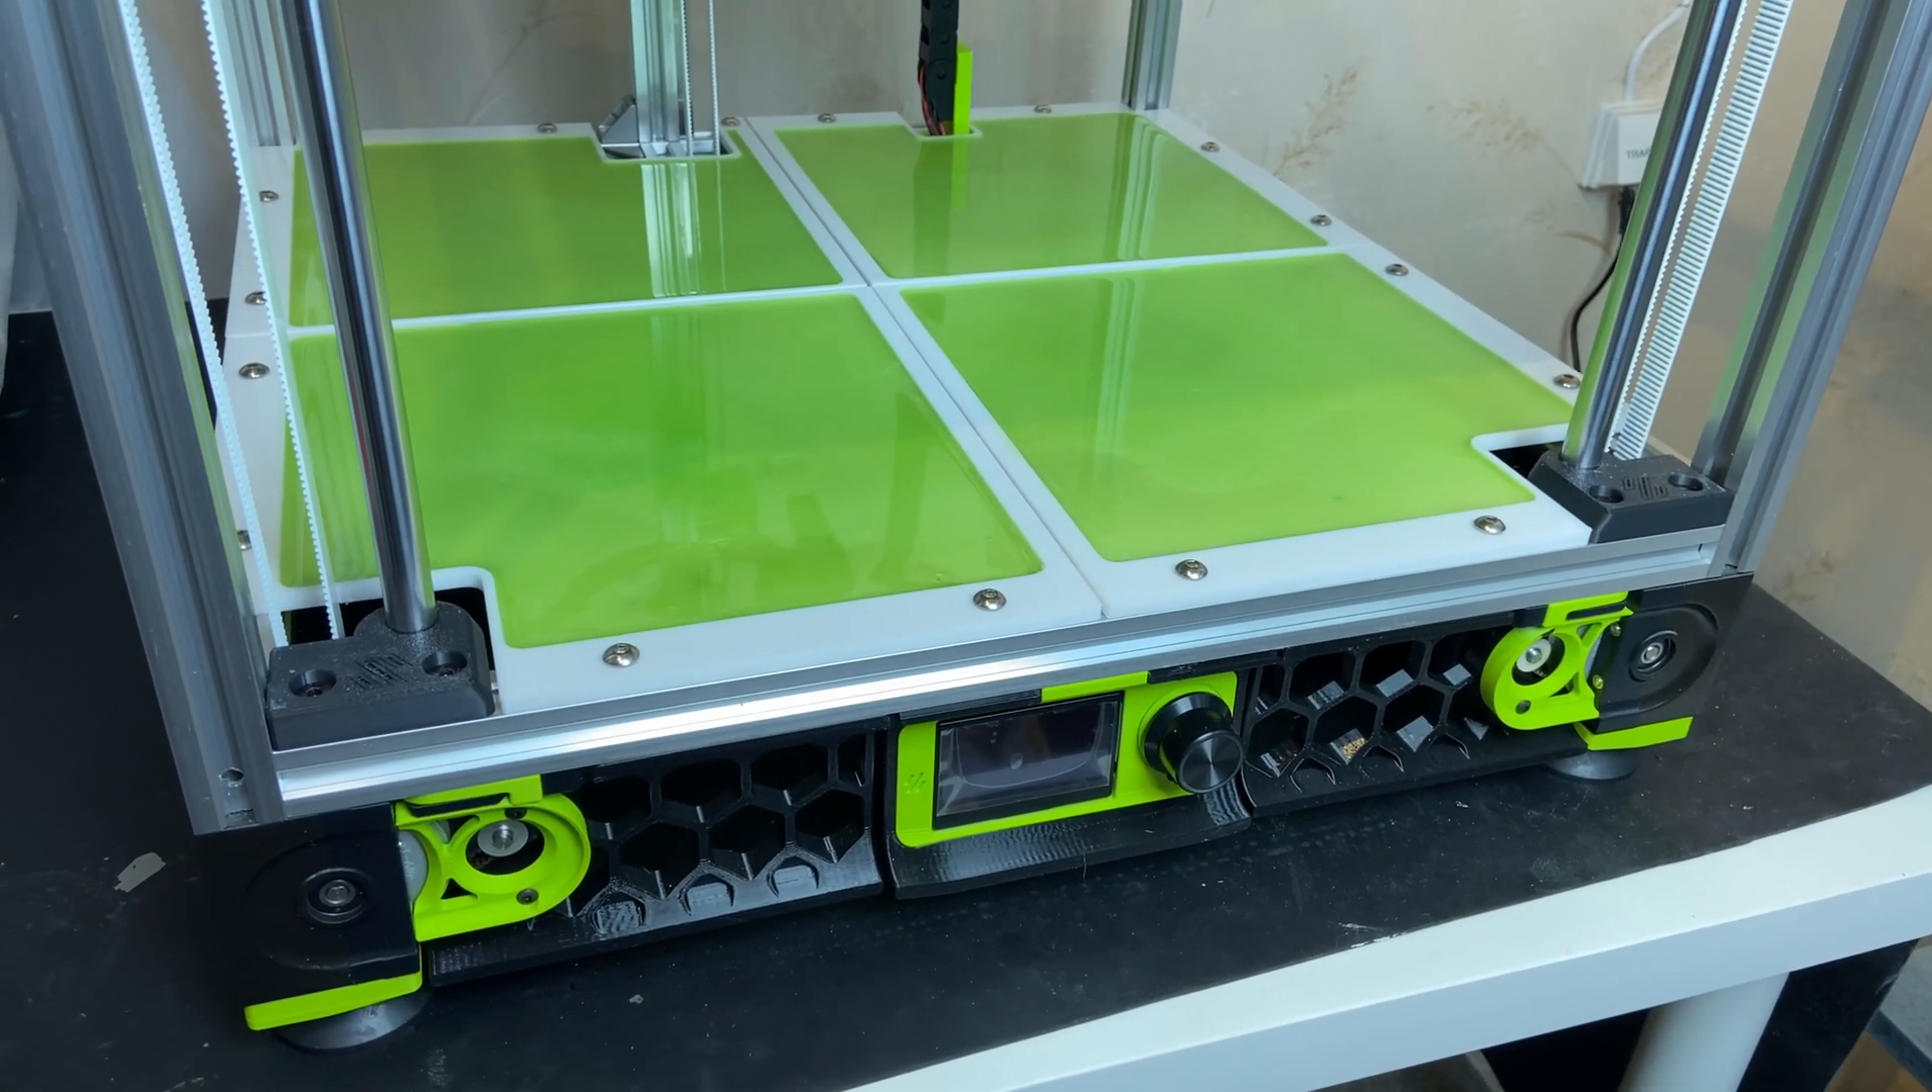This is what it looks like with all four covers in place and I think this looks quite good.